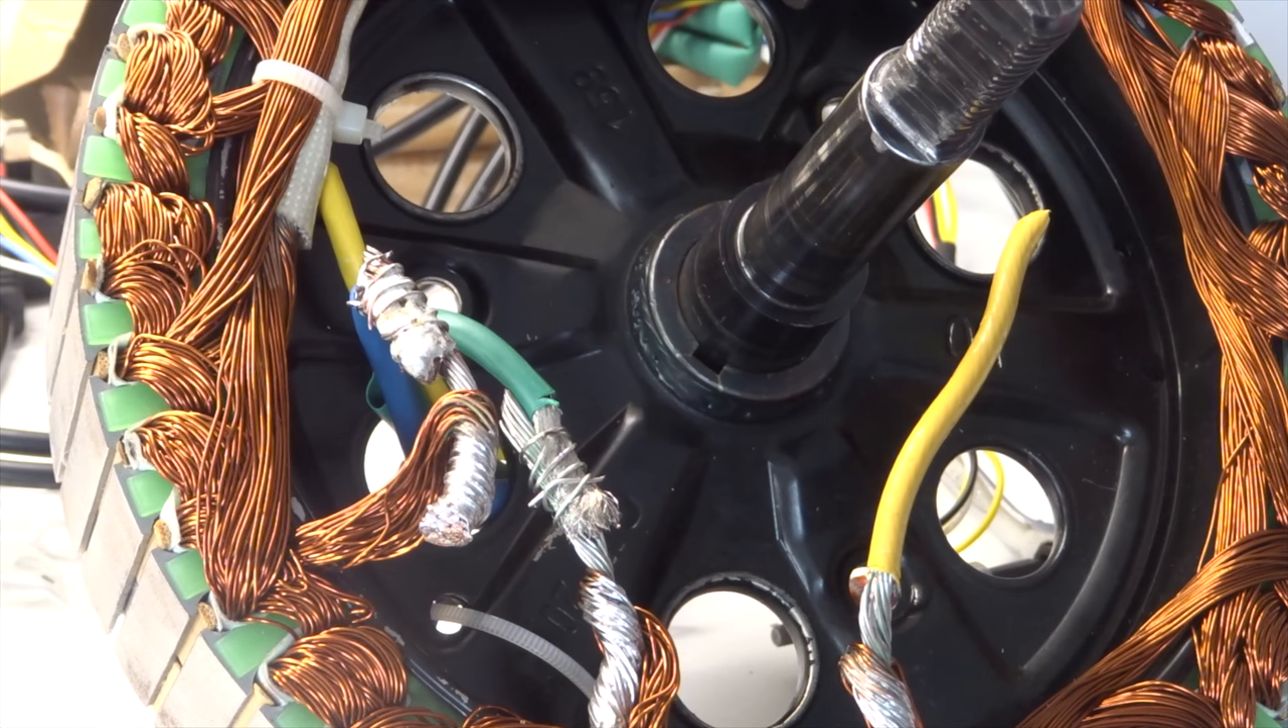I used some solid wire to wrap the two ends together just to give the solder connection a bit more strength.